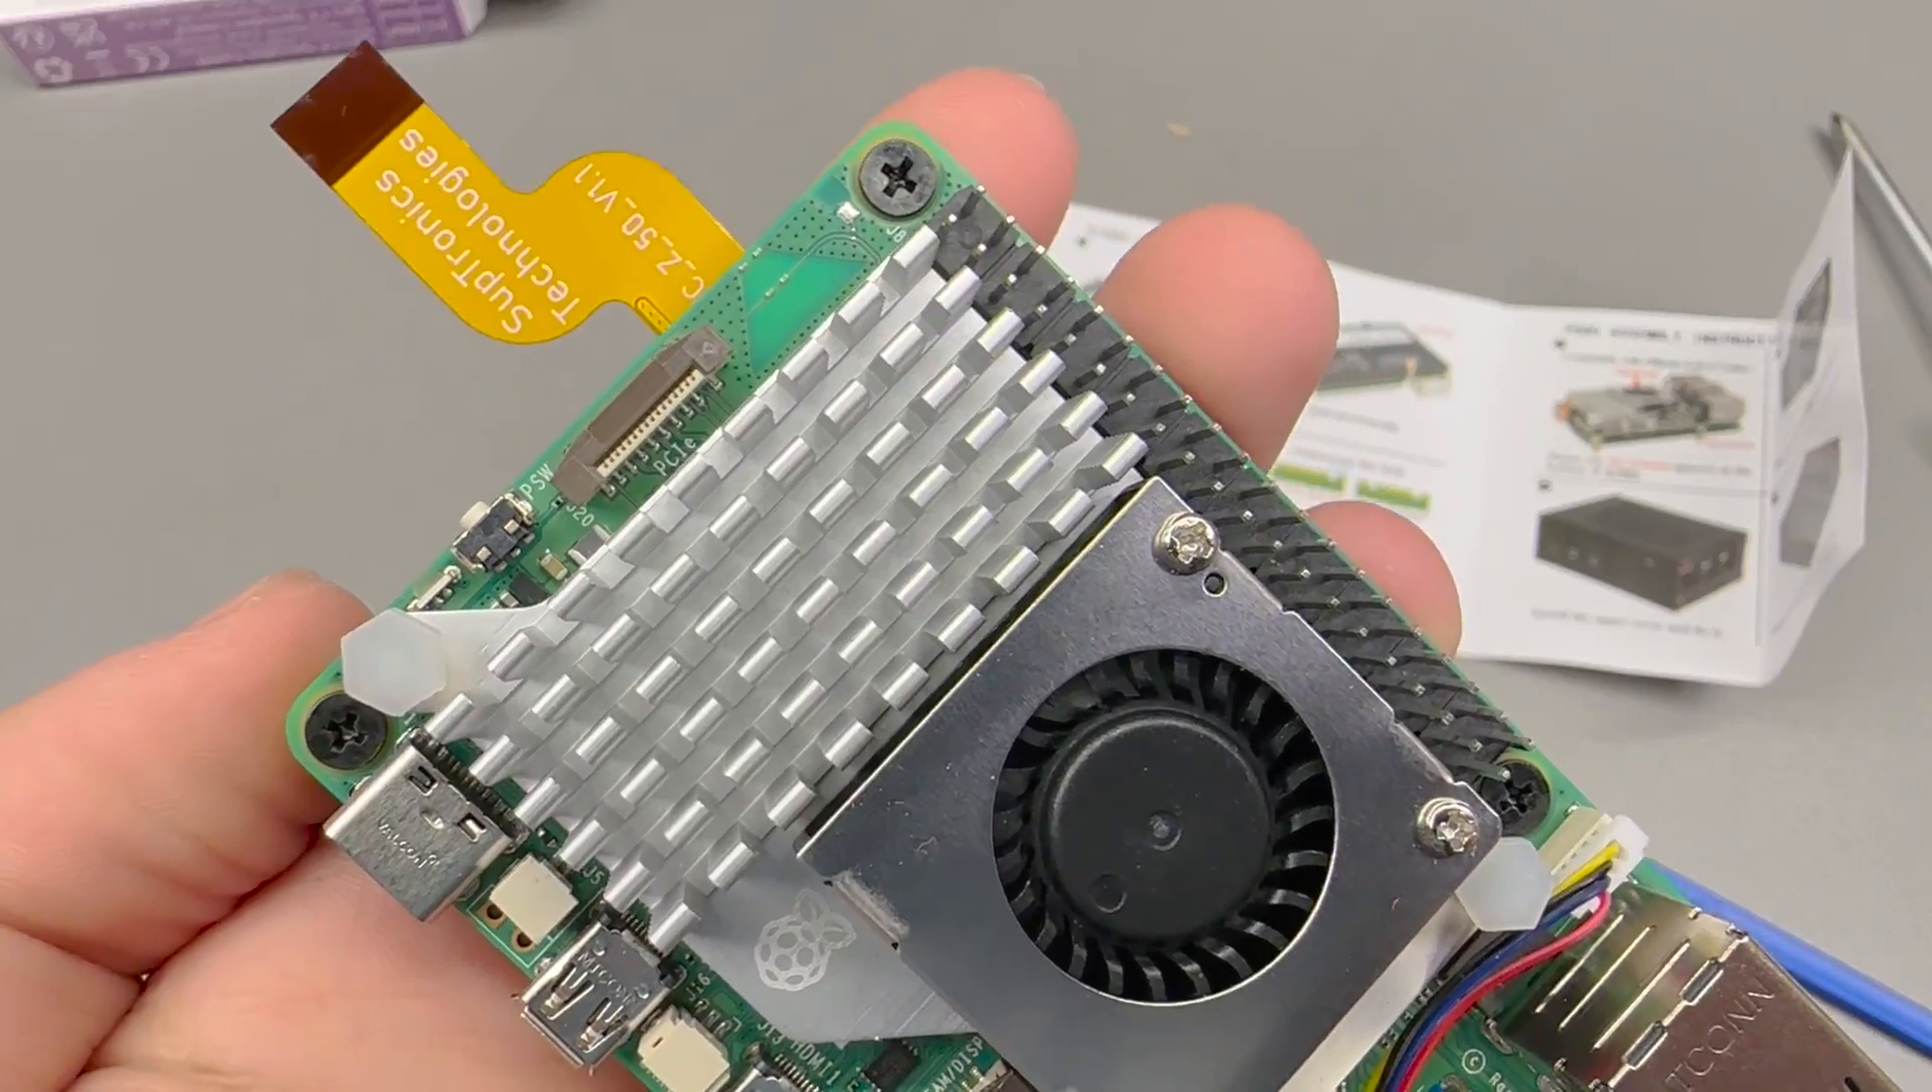Now all that's left to do is to connect the flat flex on the Pi 5 side.